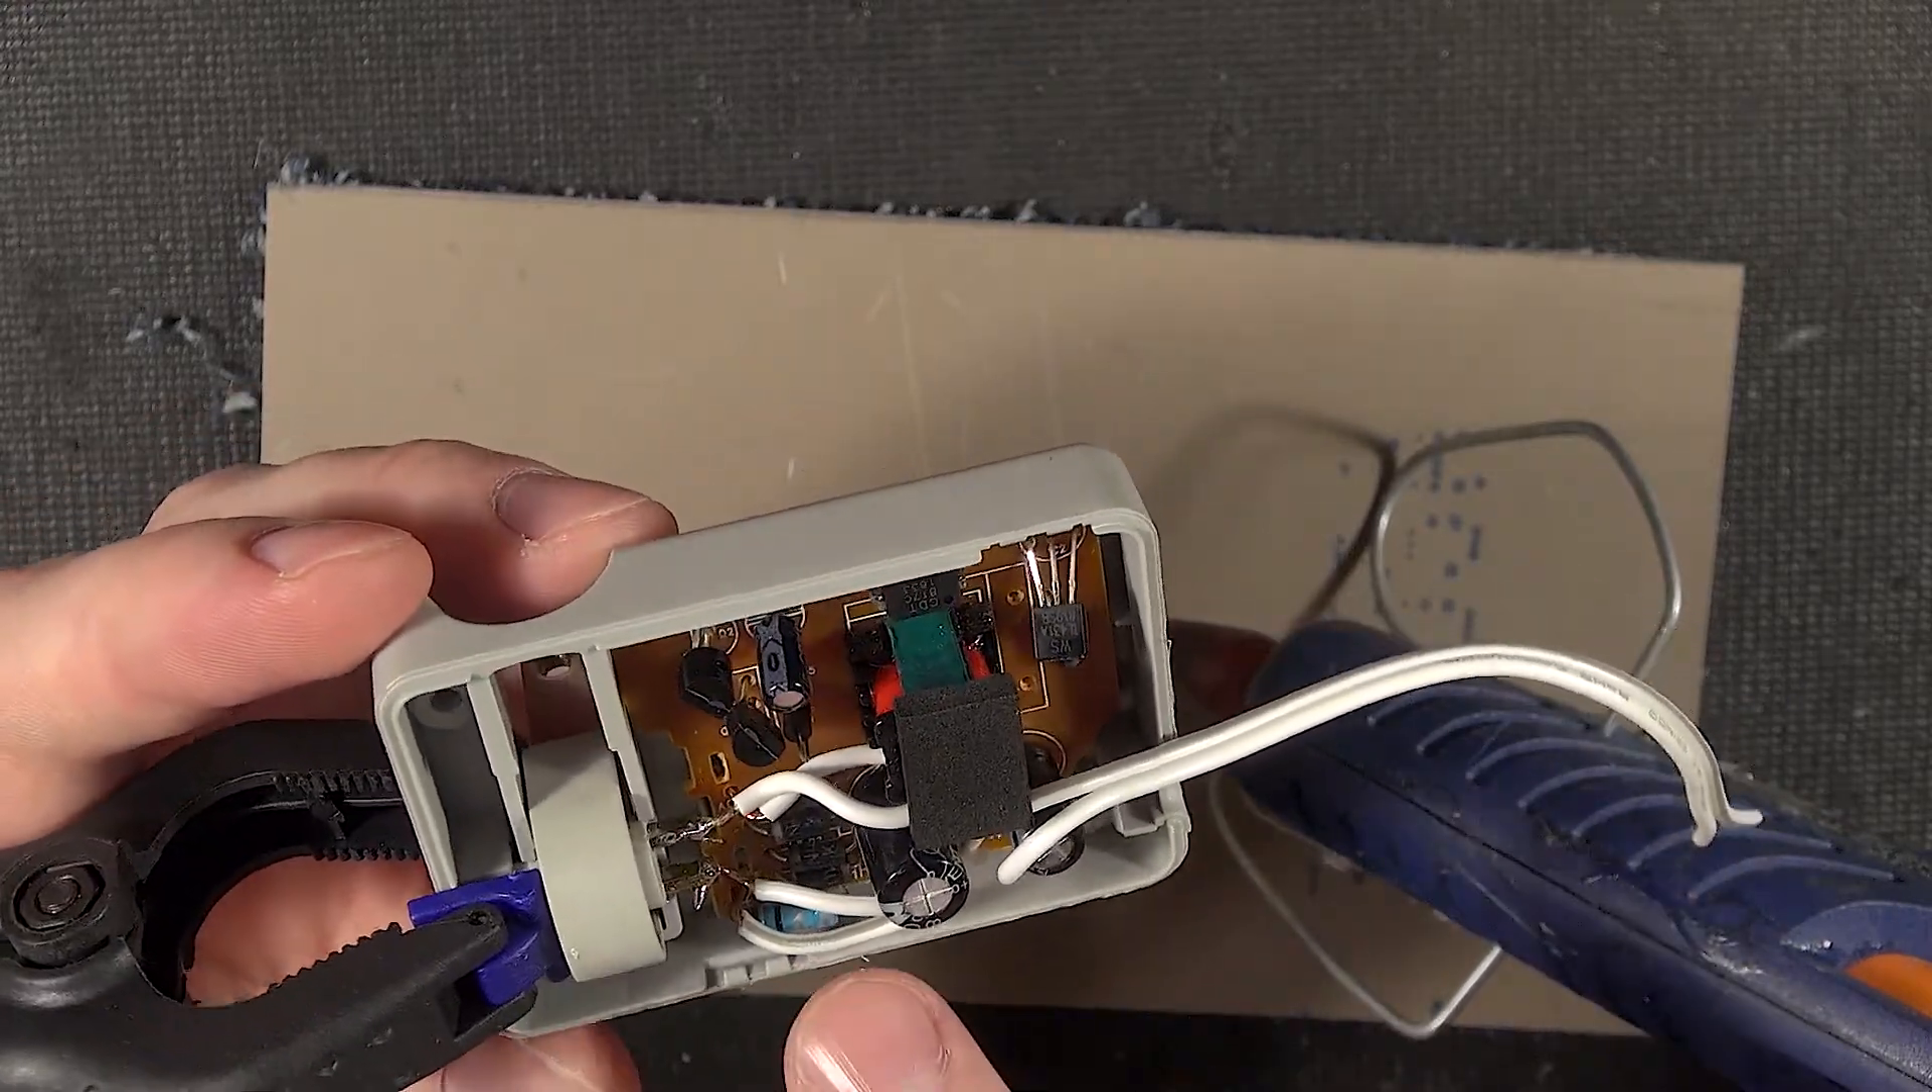Alright, just so we can do some electrical testing on this unit, I've attached just some wires to the output. Reattached the connector with some new wire, just generic-y stuff. Poorly done.